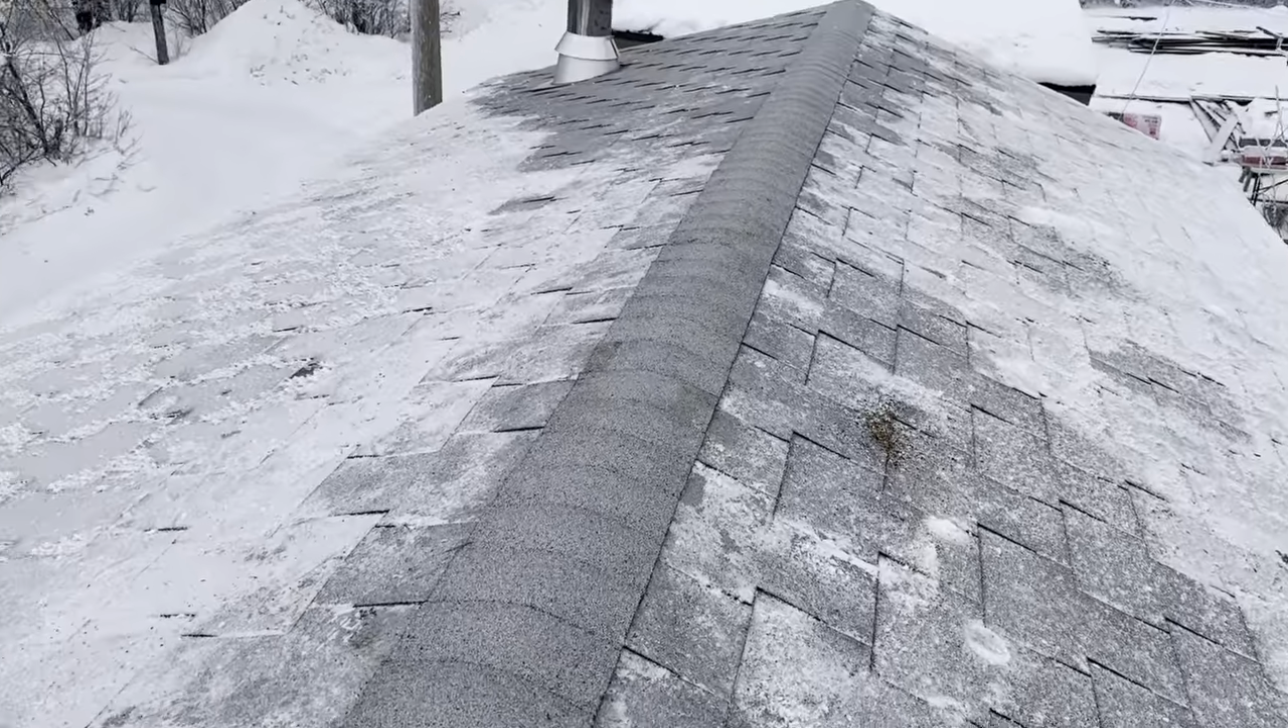Ridge cap is all finished up. Nice and straight line. So, yeah, that's it for this roof.